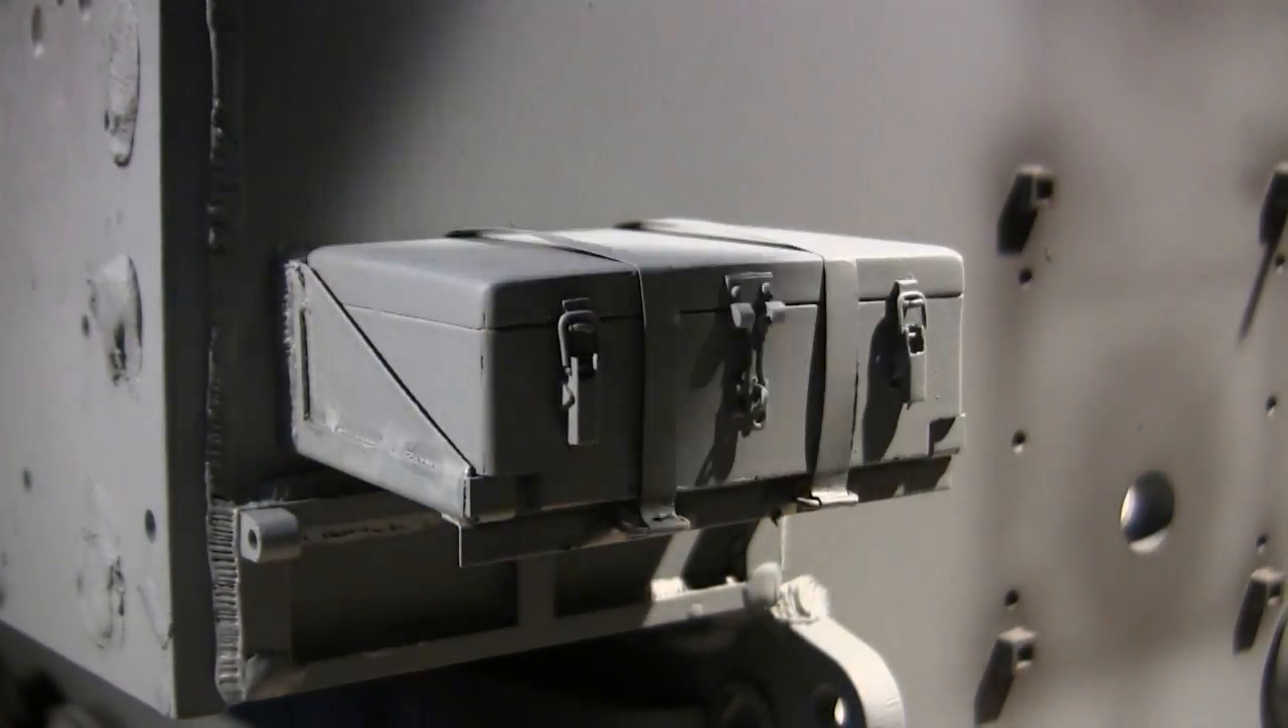It is also at this point here where you can see the completed toolbox now fitted to the model.